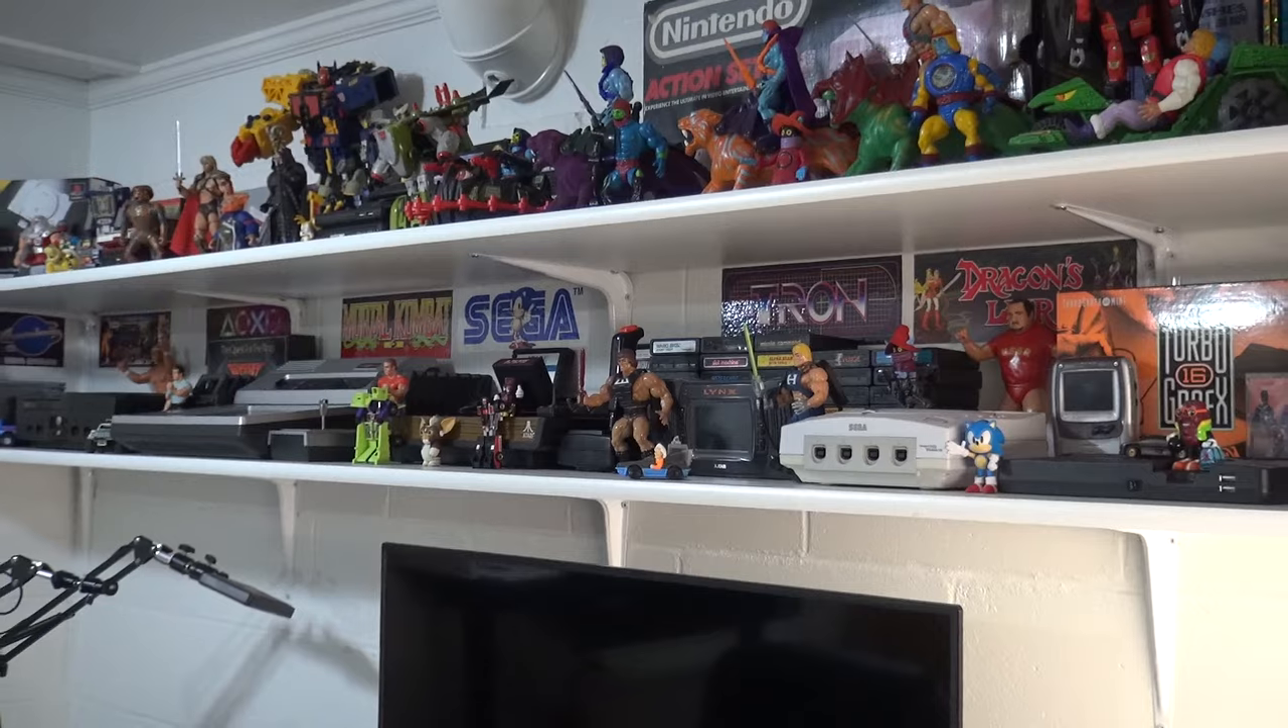So the installation of these shelves is now done.